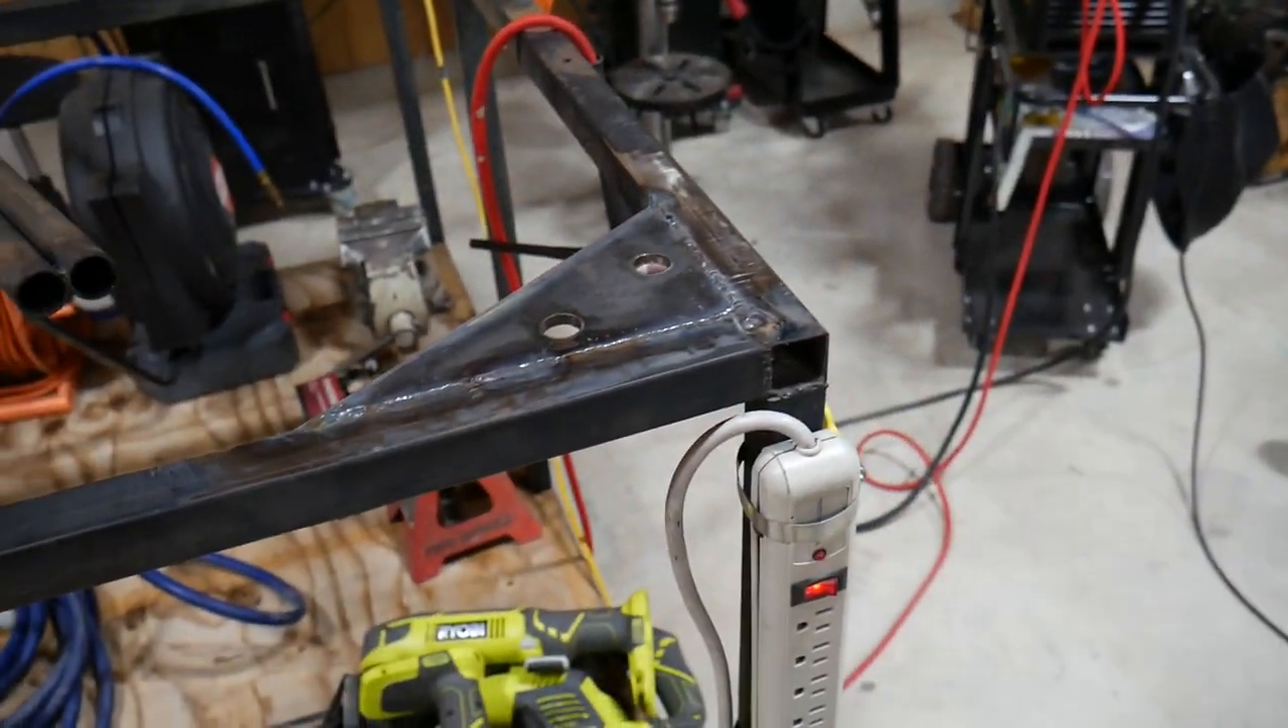And I just finished welding up the corner mount here that is going to be for the tube bender itself.